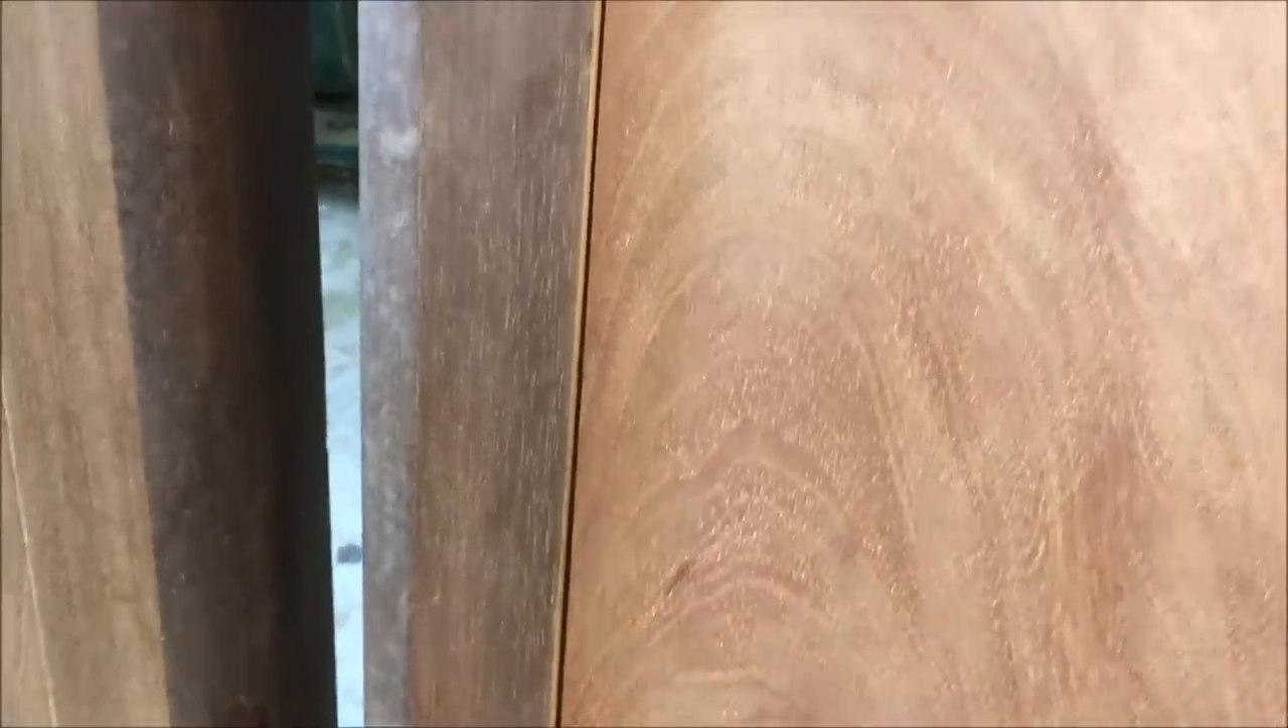Now I stated earlier, there's a little bit of a gap right here. Since I had to slide the panel in.